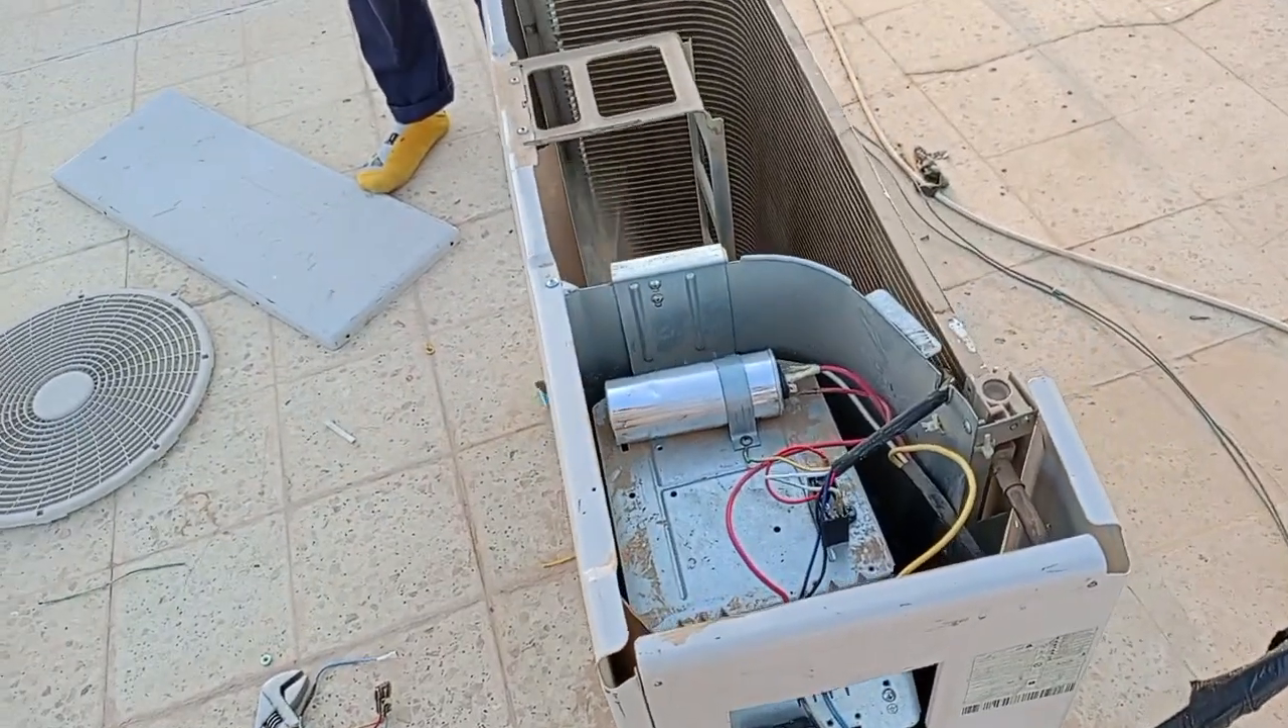So guys yun Naikabit na natin yung kapasitor.